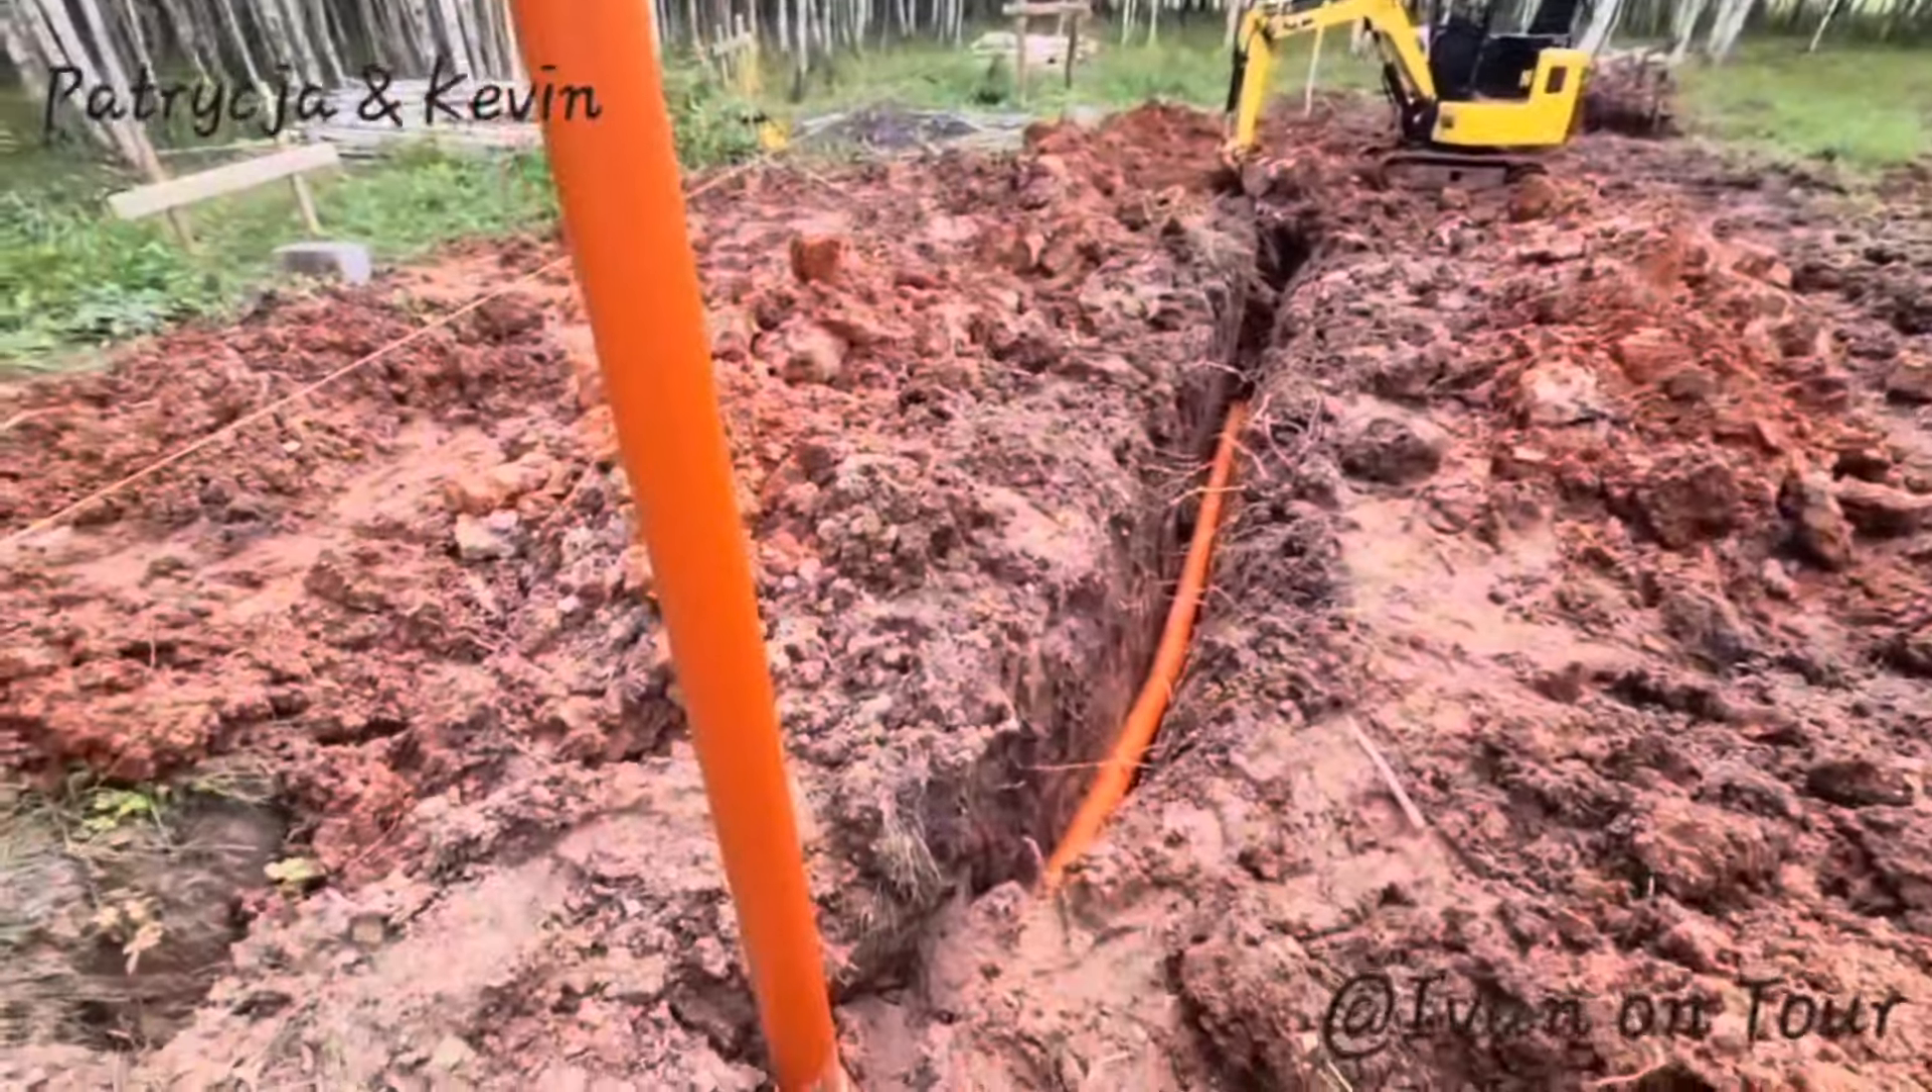Abwasserrohr ist drinnen. Jetzt noch nur zuschütten.